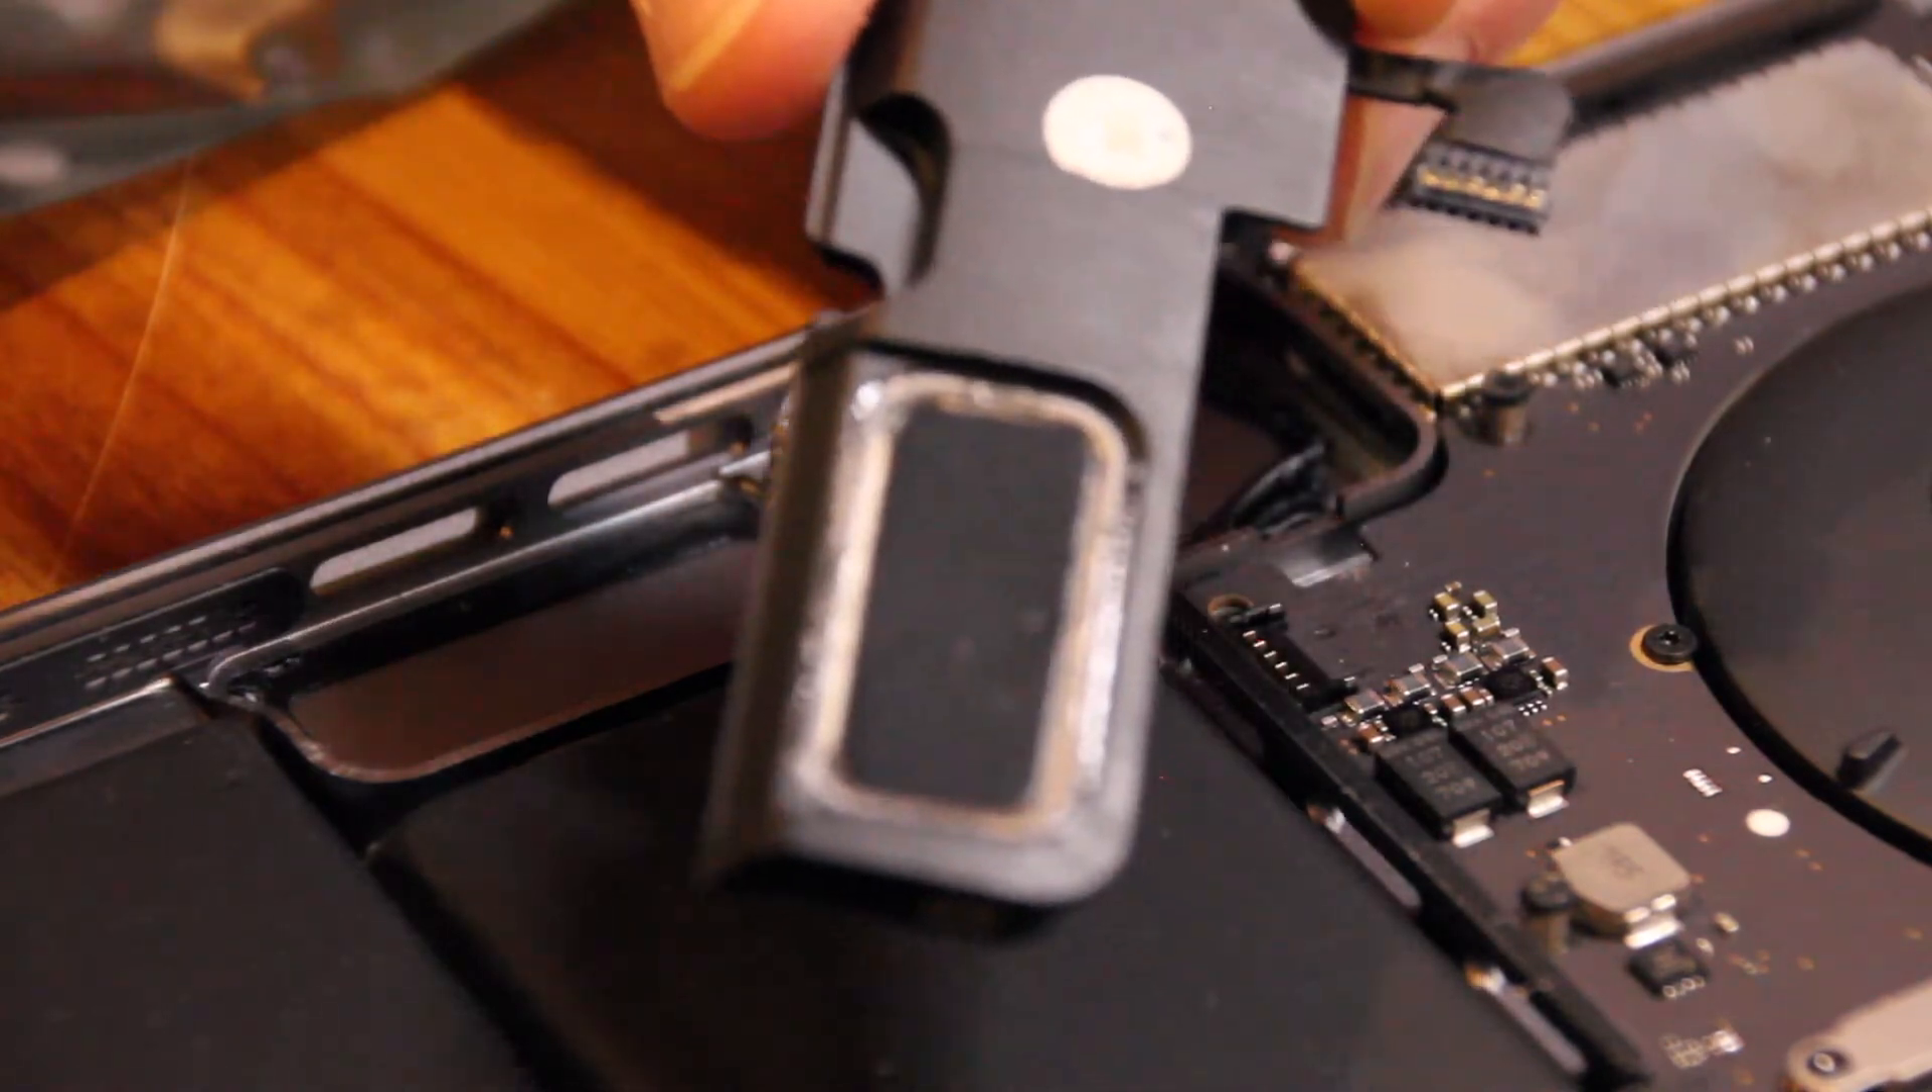Right so there's the old speaker we got it out and next I'll show you how to put the new one in.